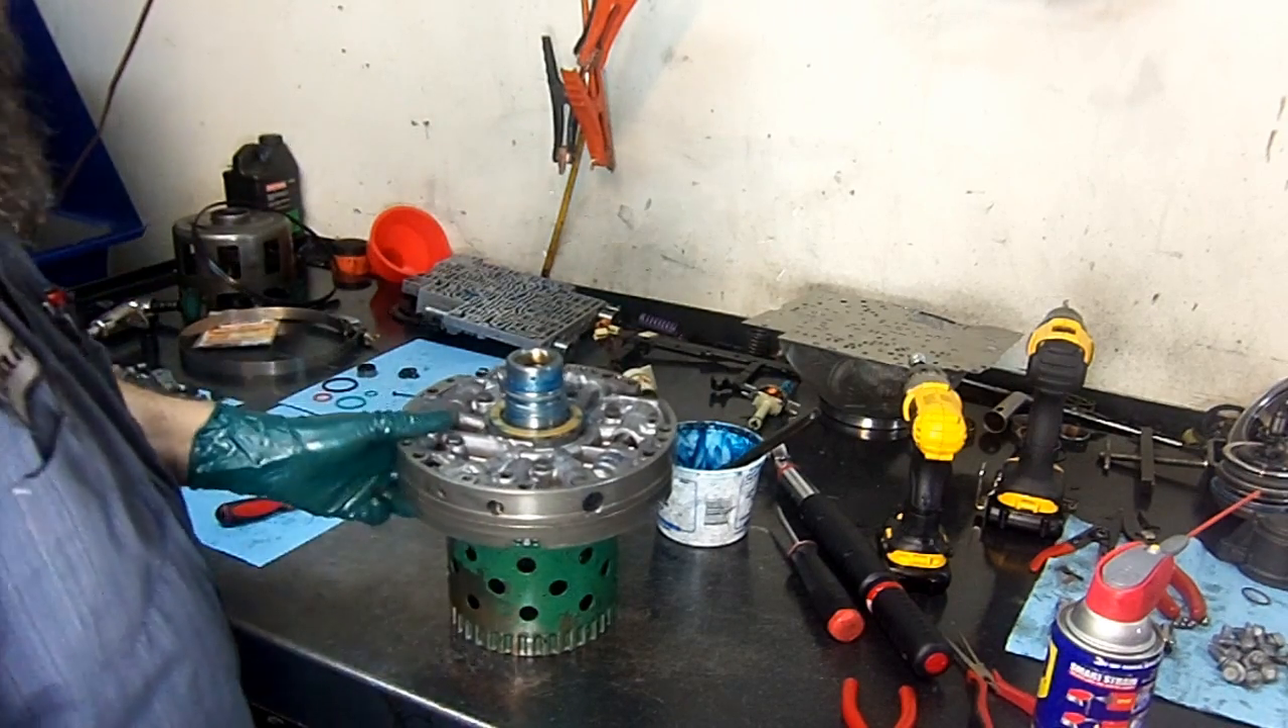So there we have it our pump 4L60E pump already assembled.